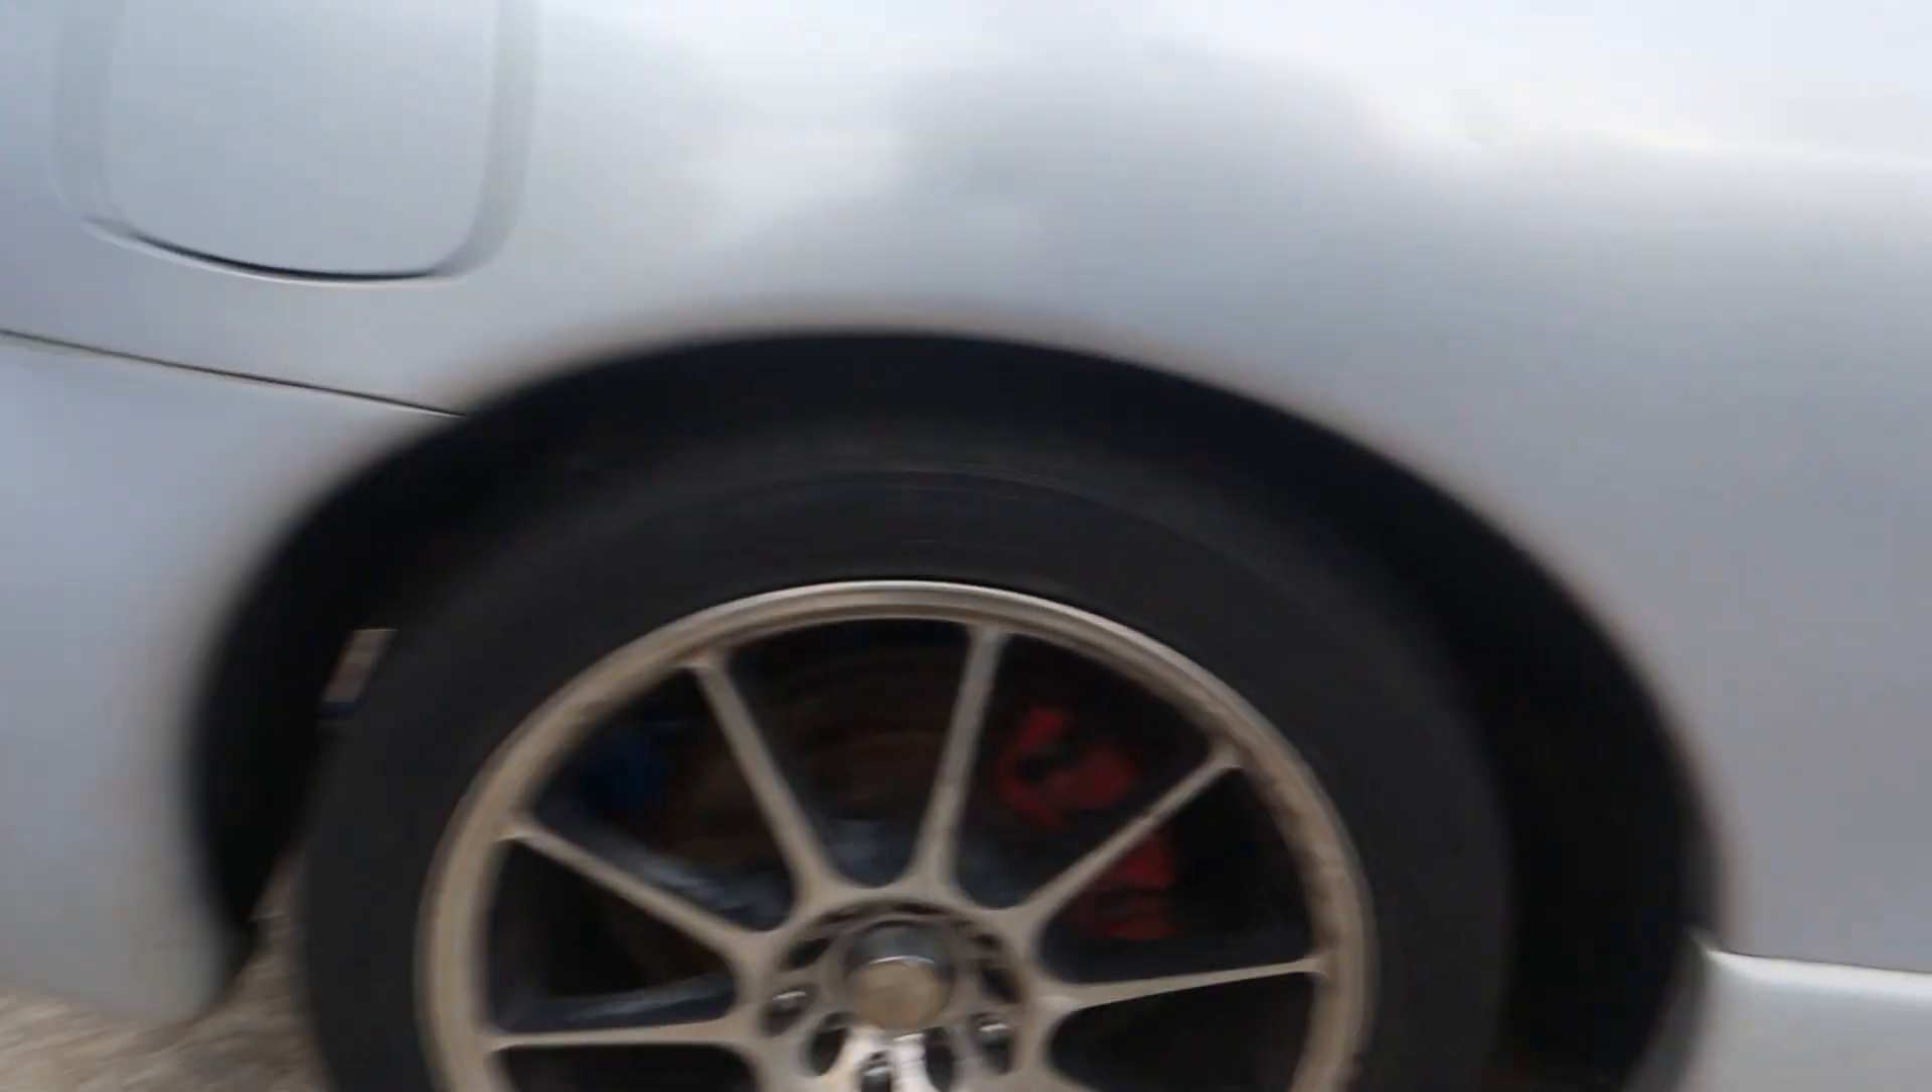All right, I went ahead and got all the tires back on, and holy shit, this is the gap.